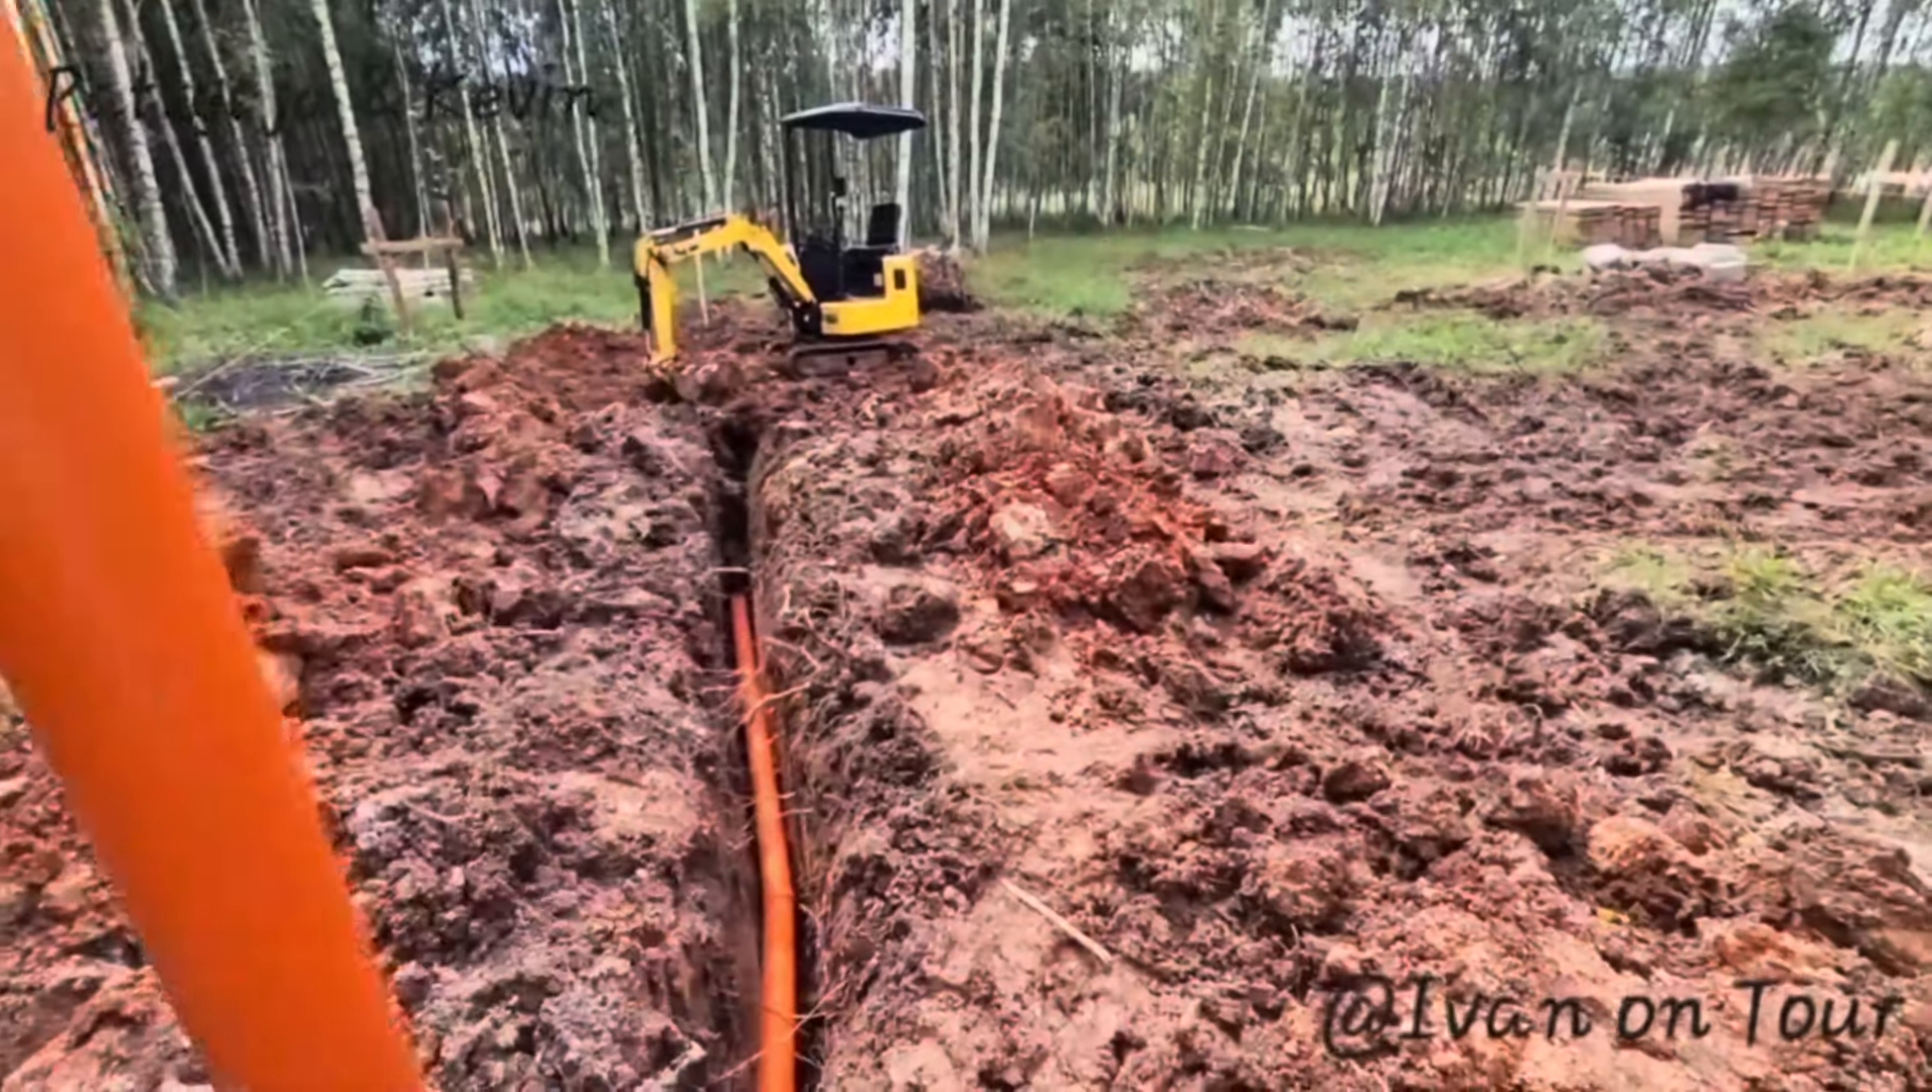Abwasserrohr ist drinnen. Jetzt noch nur zuschütten.